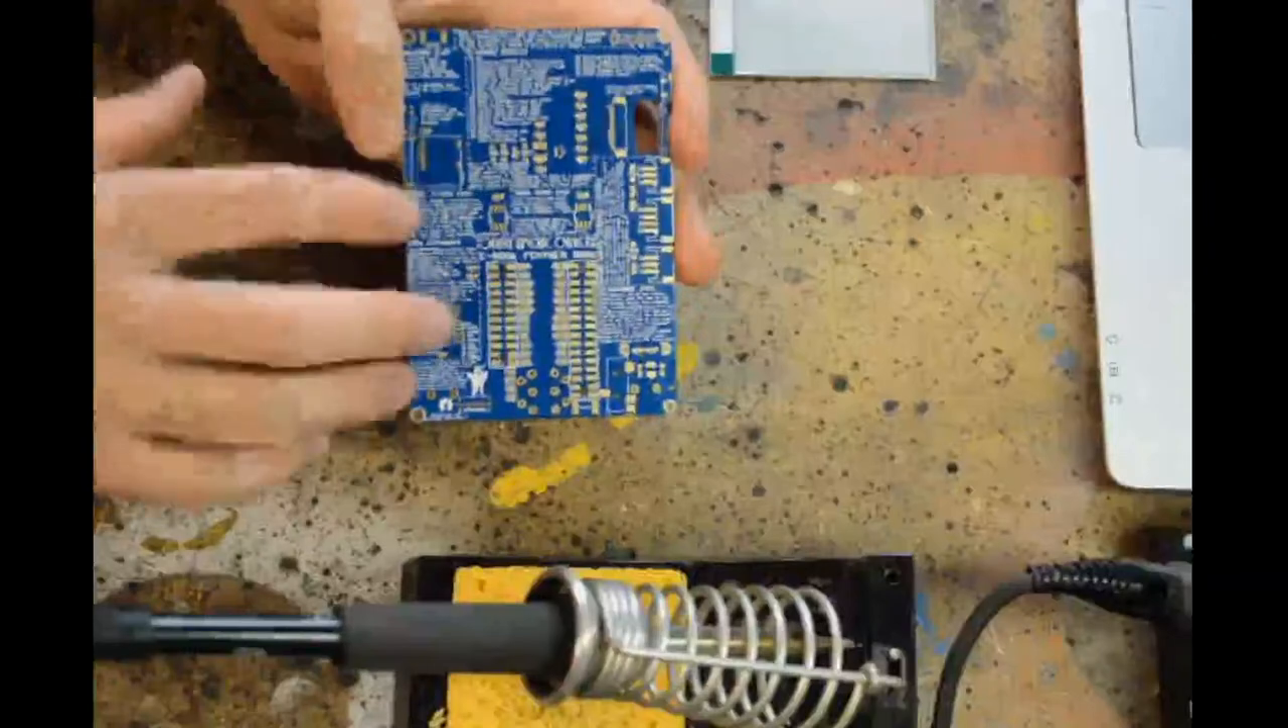So this circuit is already interconnected. It just needs different components added on top of it in order for the thing to work.